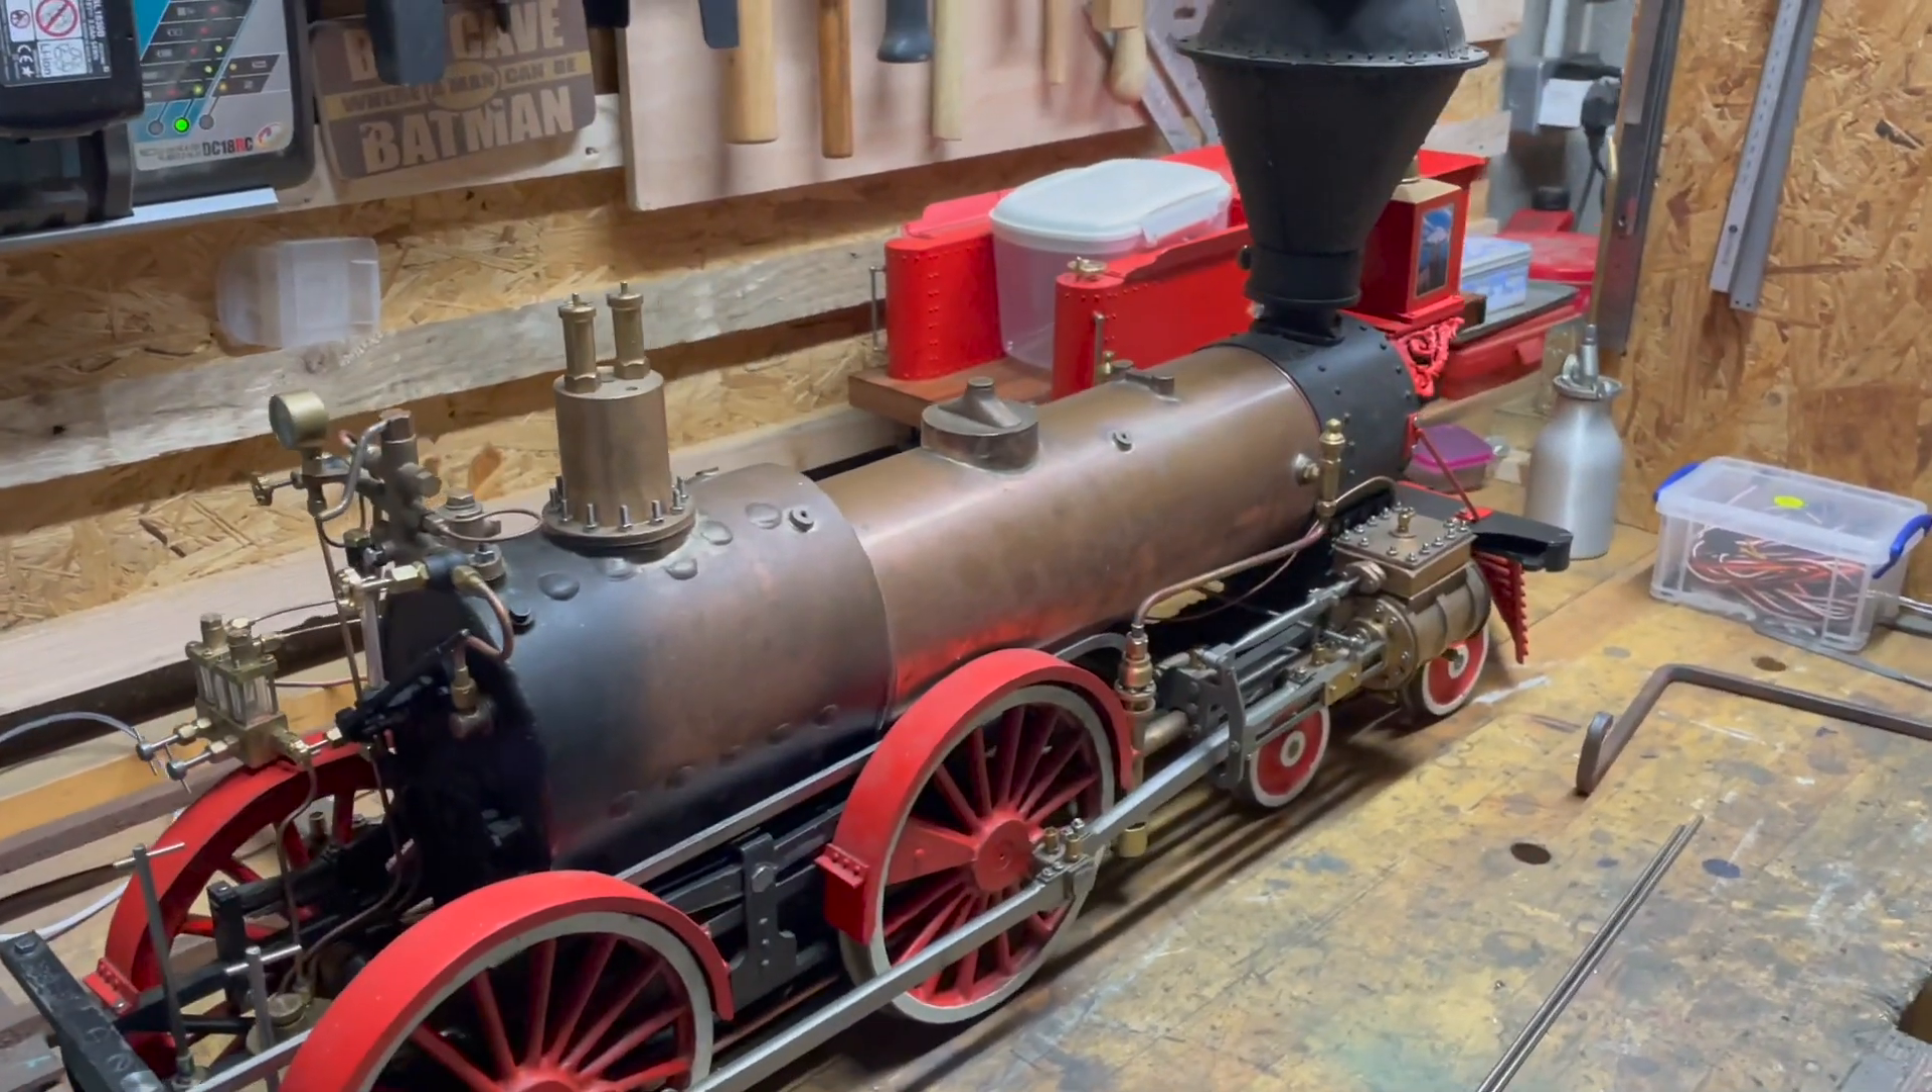You can see the boiler cladding is not fitted.